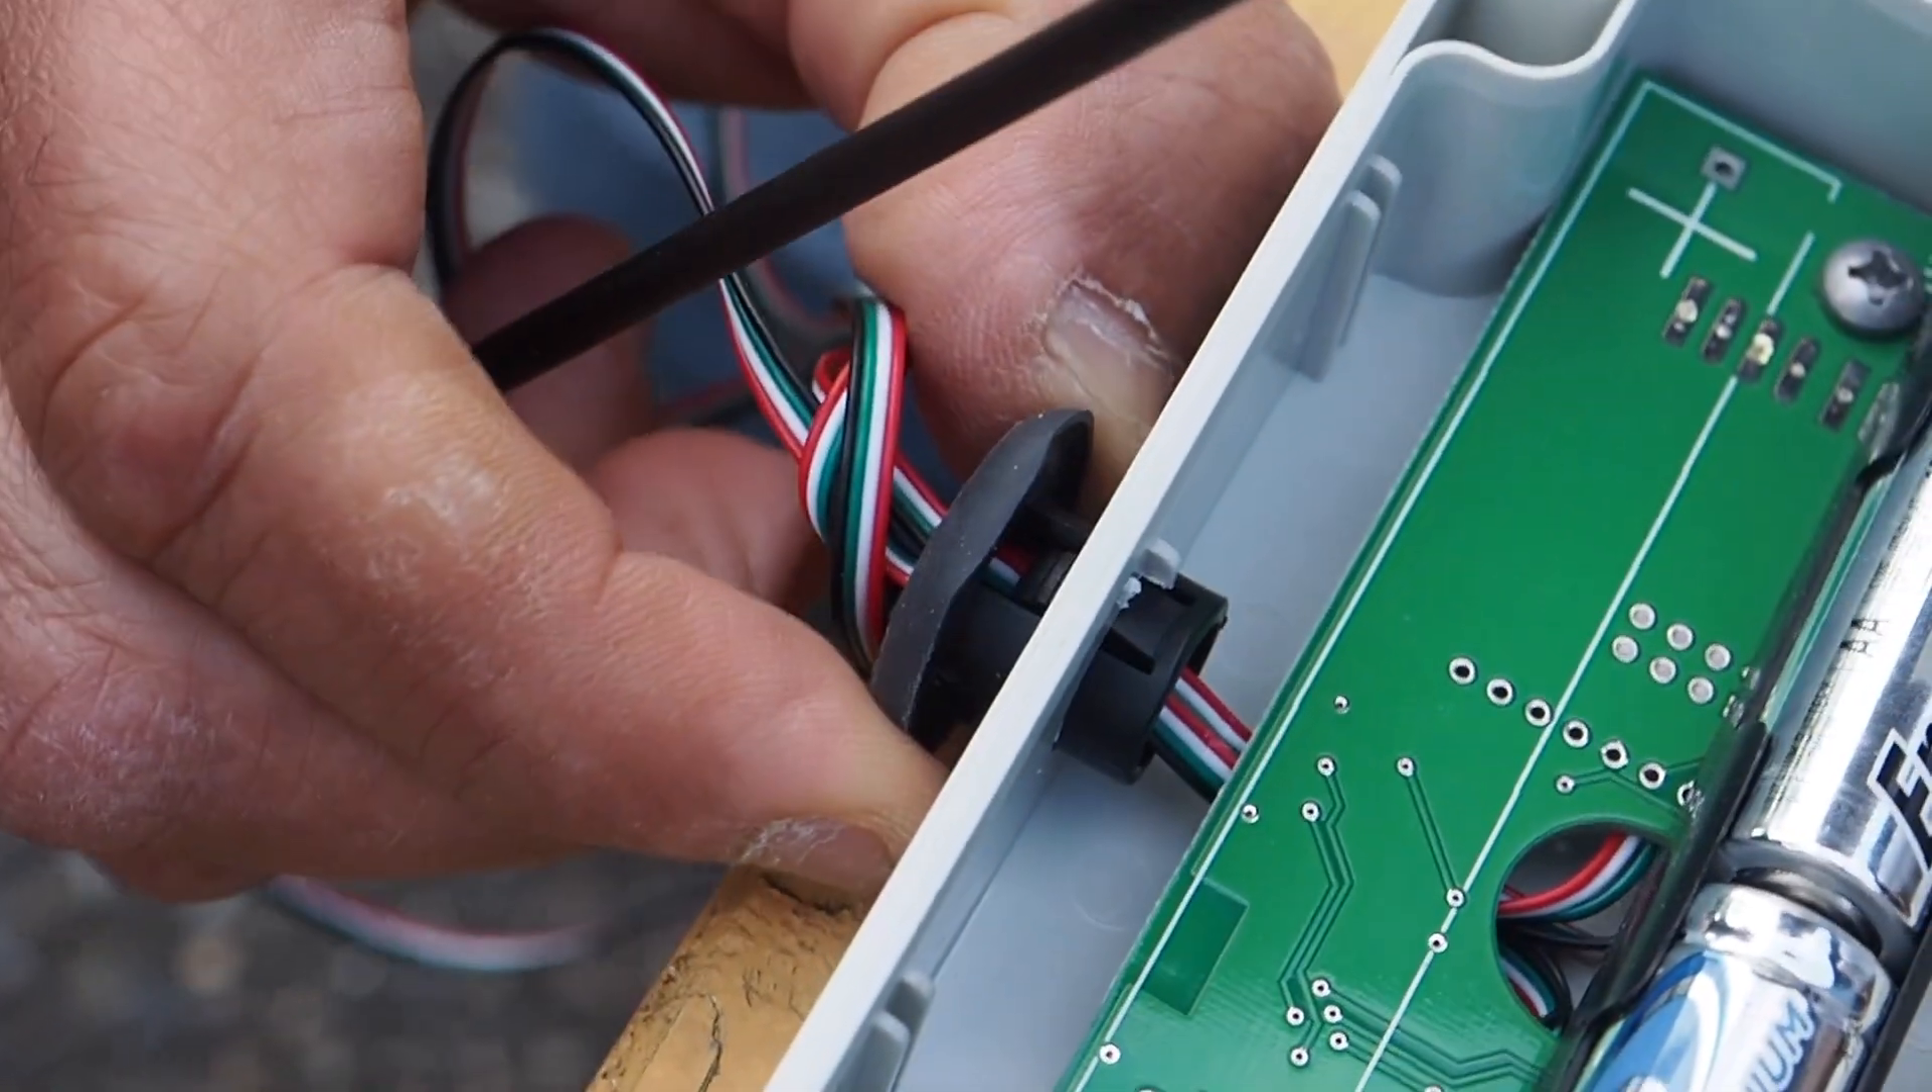So now we've got a little excess wire here that we need to fish through and tuck away in the control box.